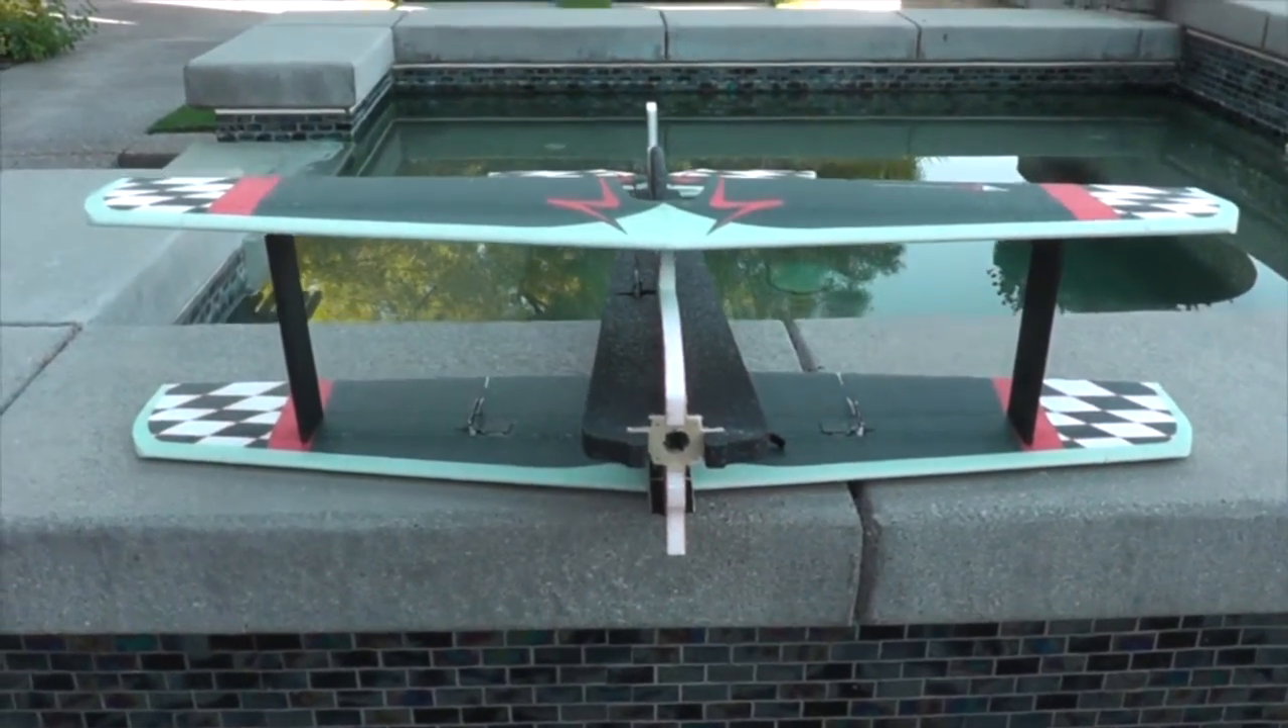This is a test fit of the upper wing and the struts. And everything seems to be in alignment.